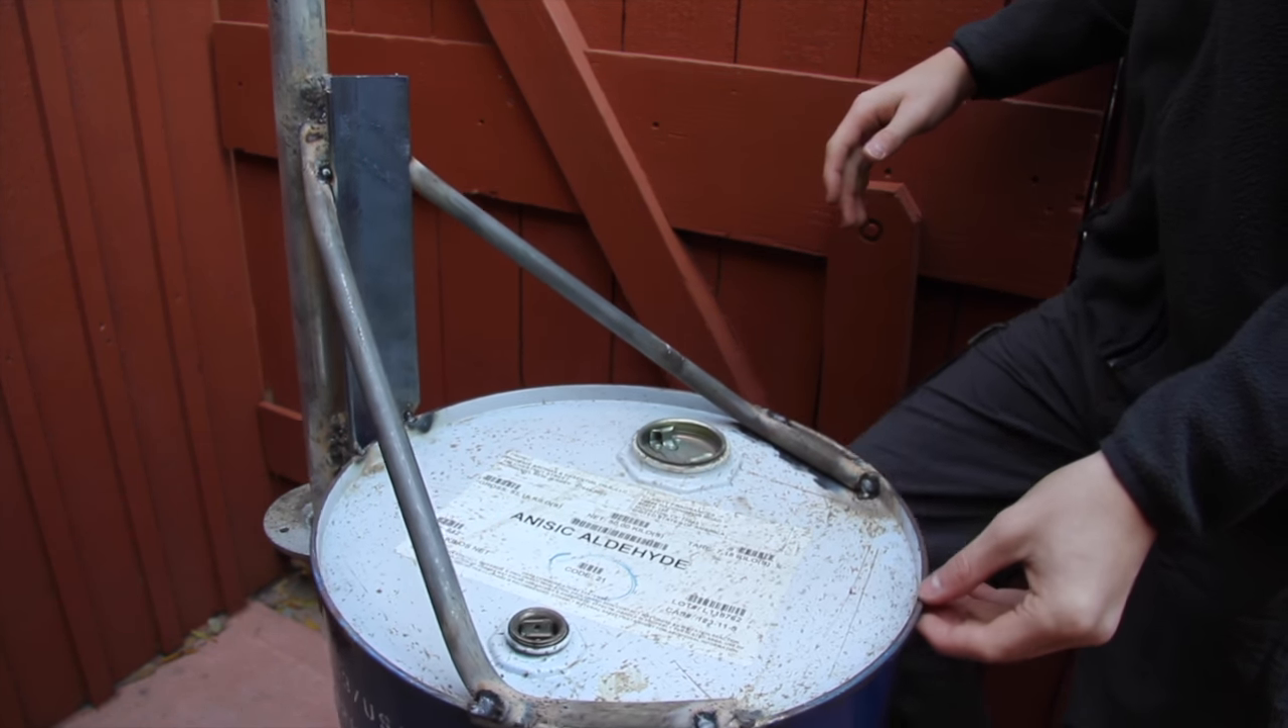So we just added two brackets for support so the weight of the concrete will not tip the lid at all.